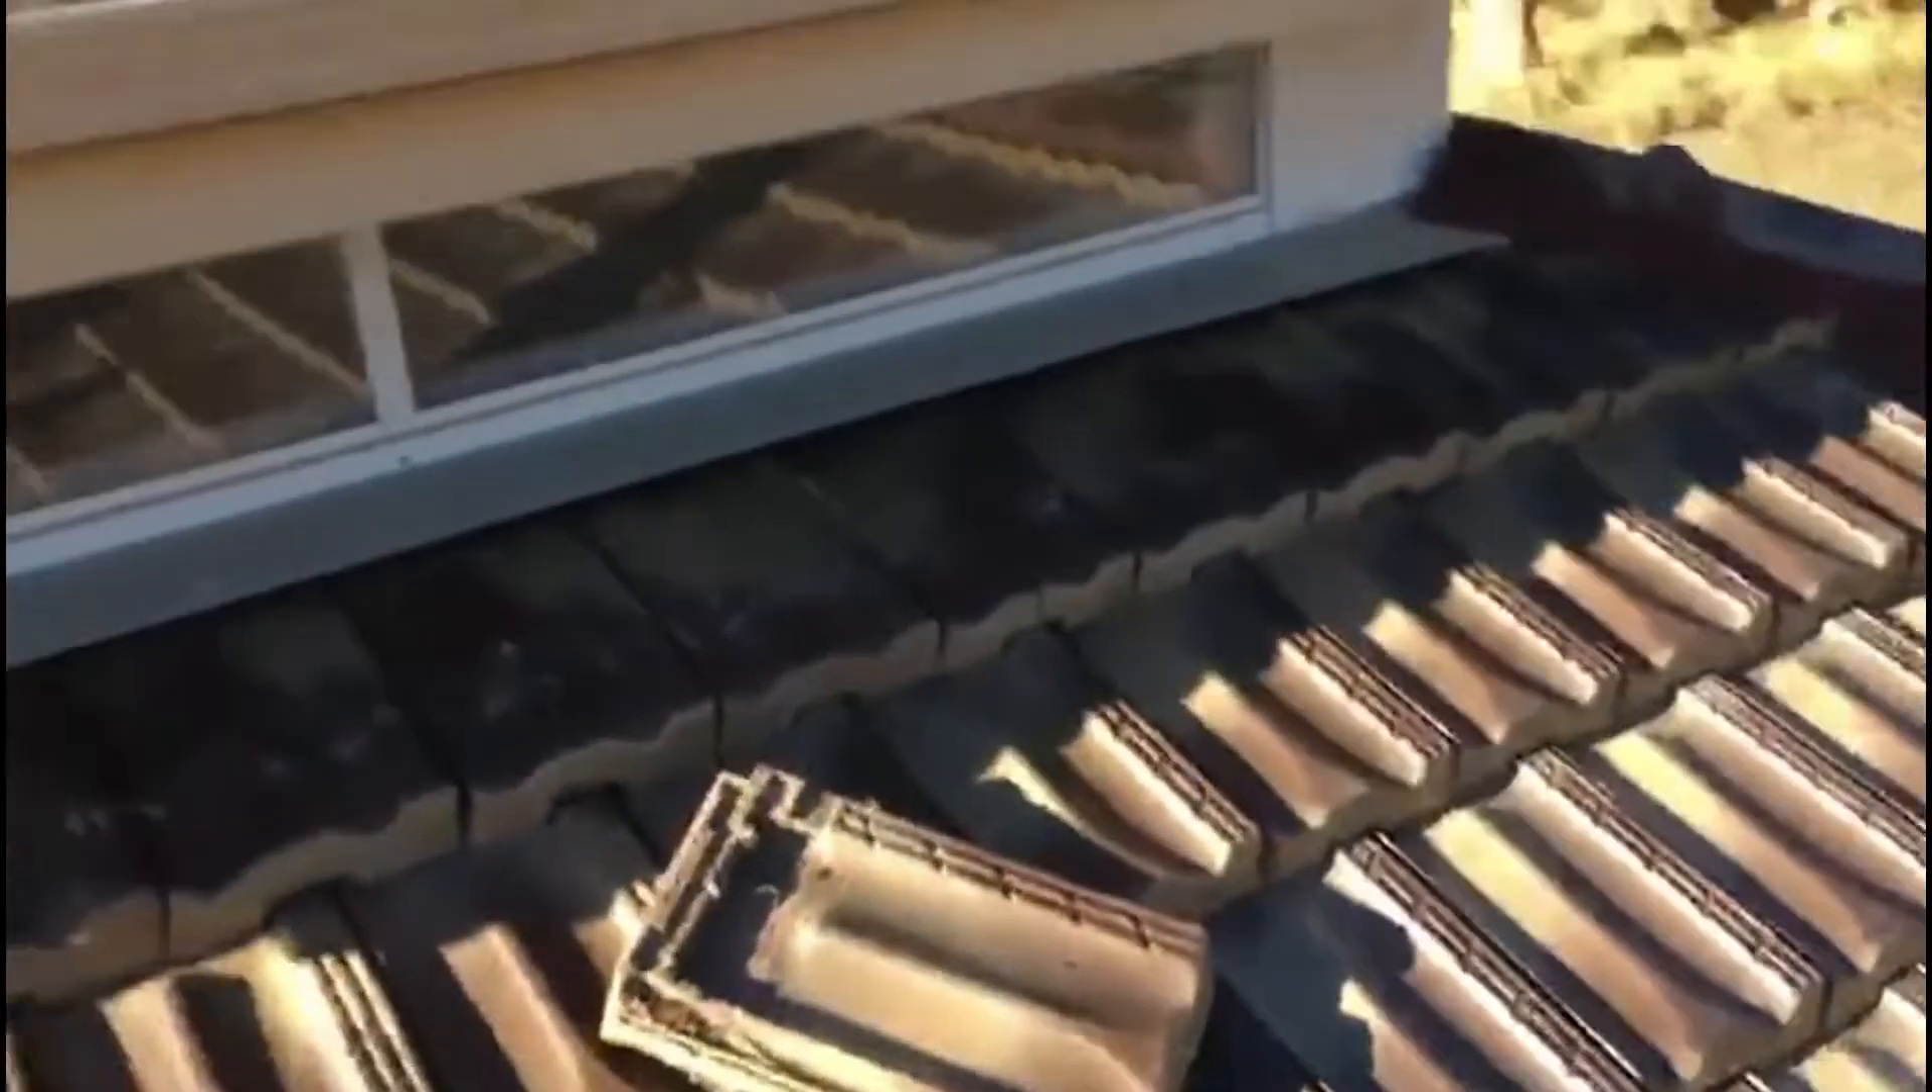So this job is almost completed a few more tiles to go back on and yeah we're pretty well done.